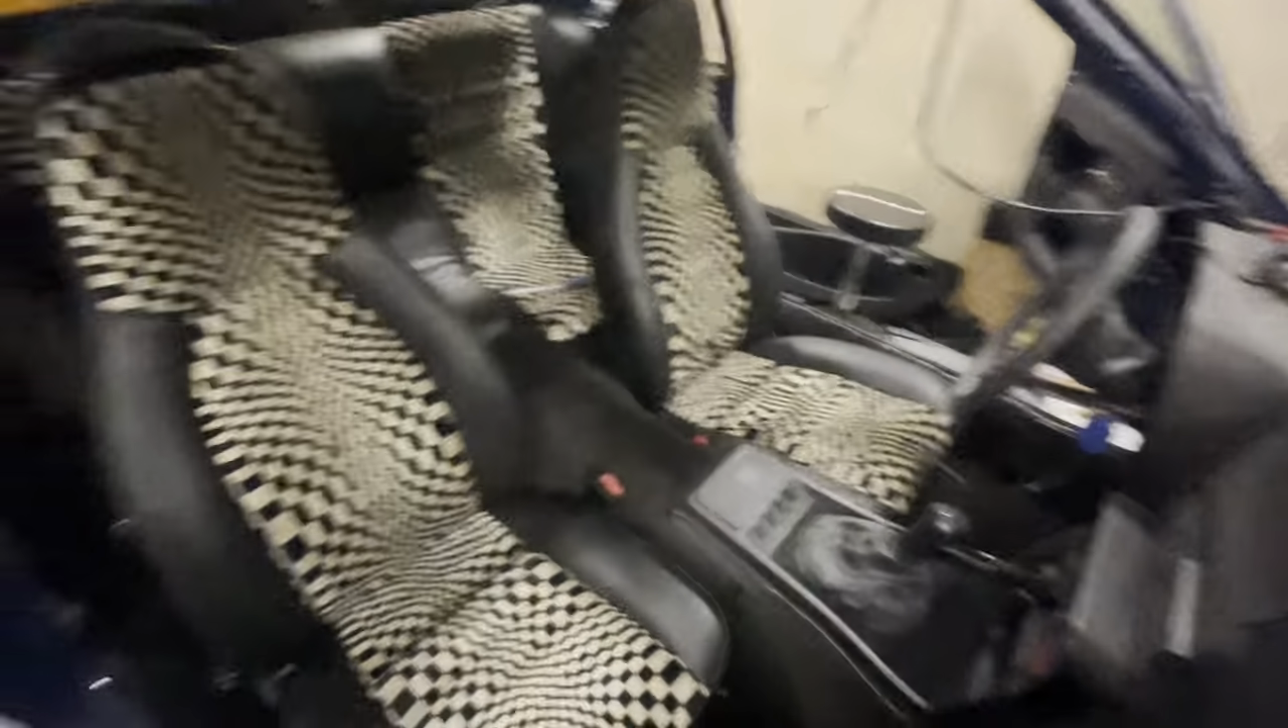Seats are installed and ready to go.